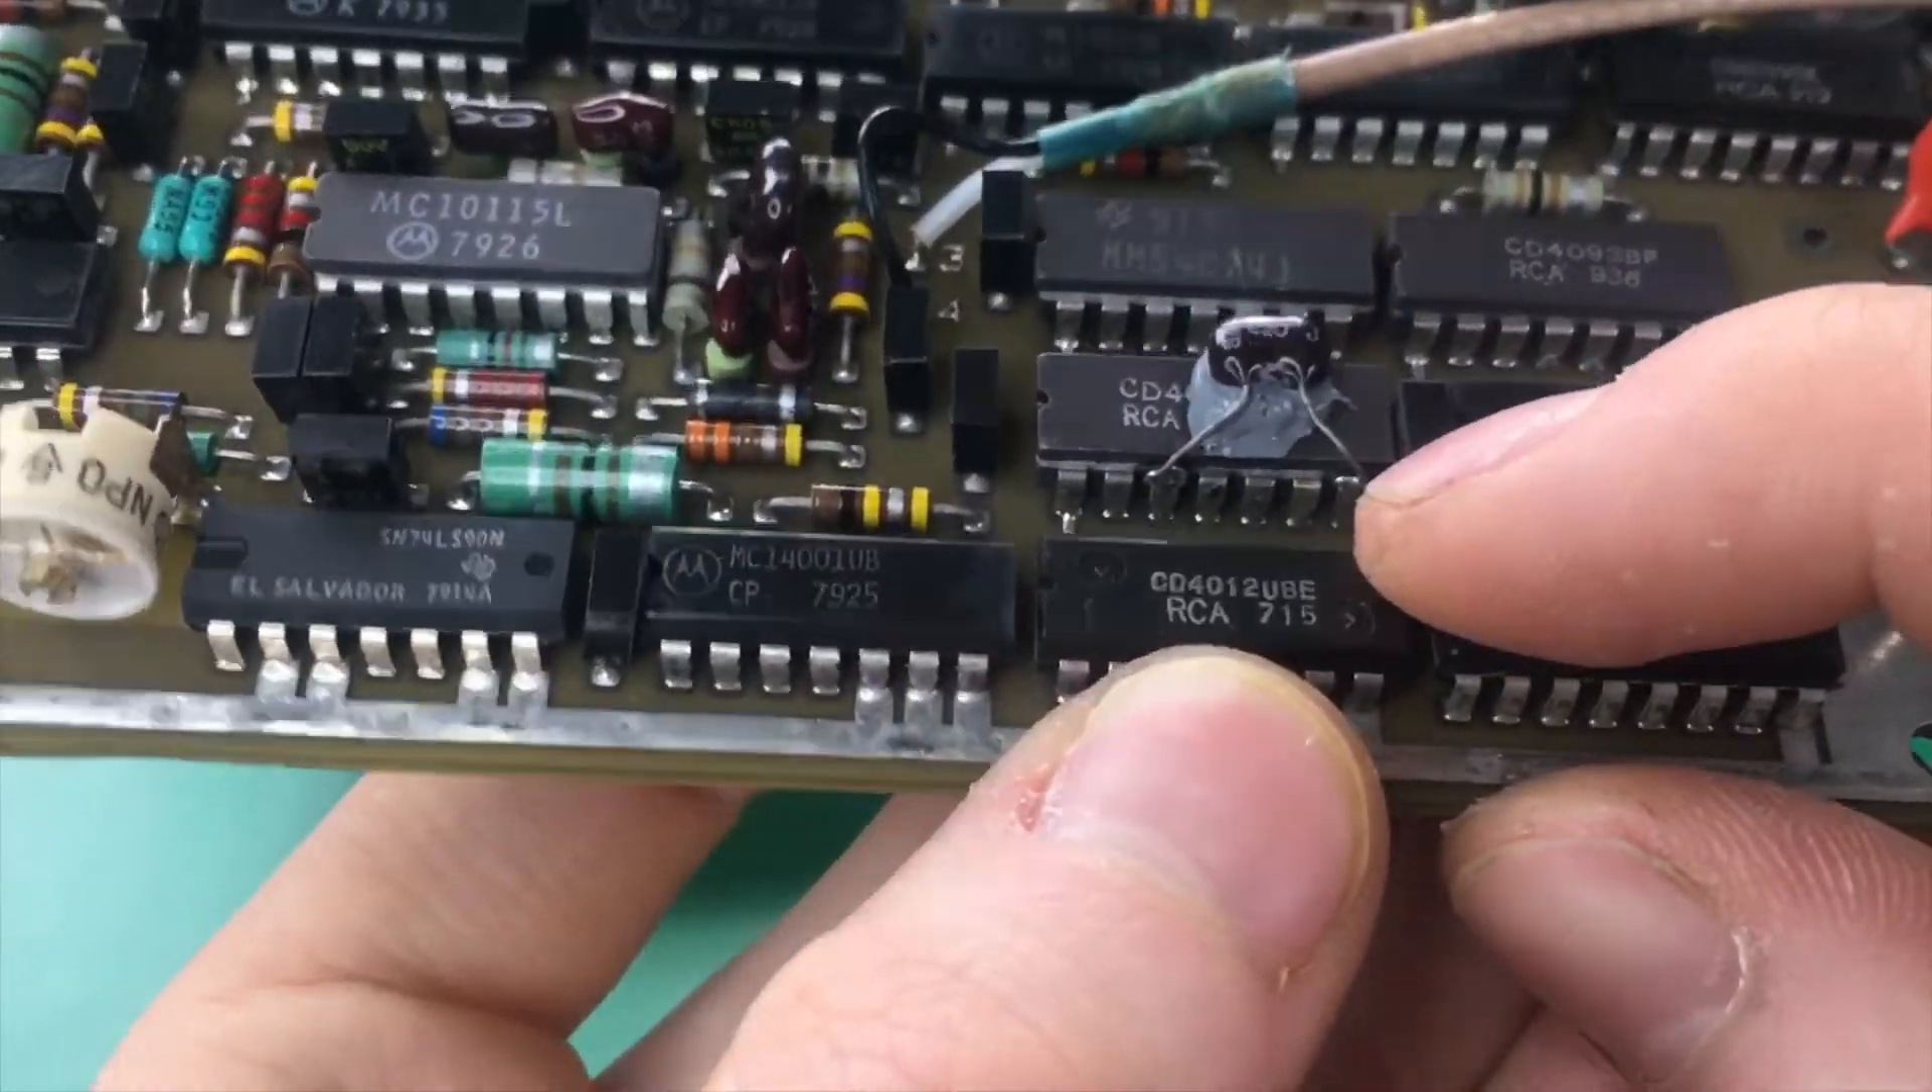We have this capacitor soldered on to two legs of this chip and it's glued down with some silicone glue.